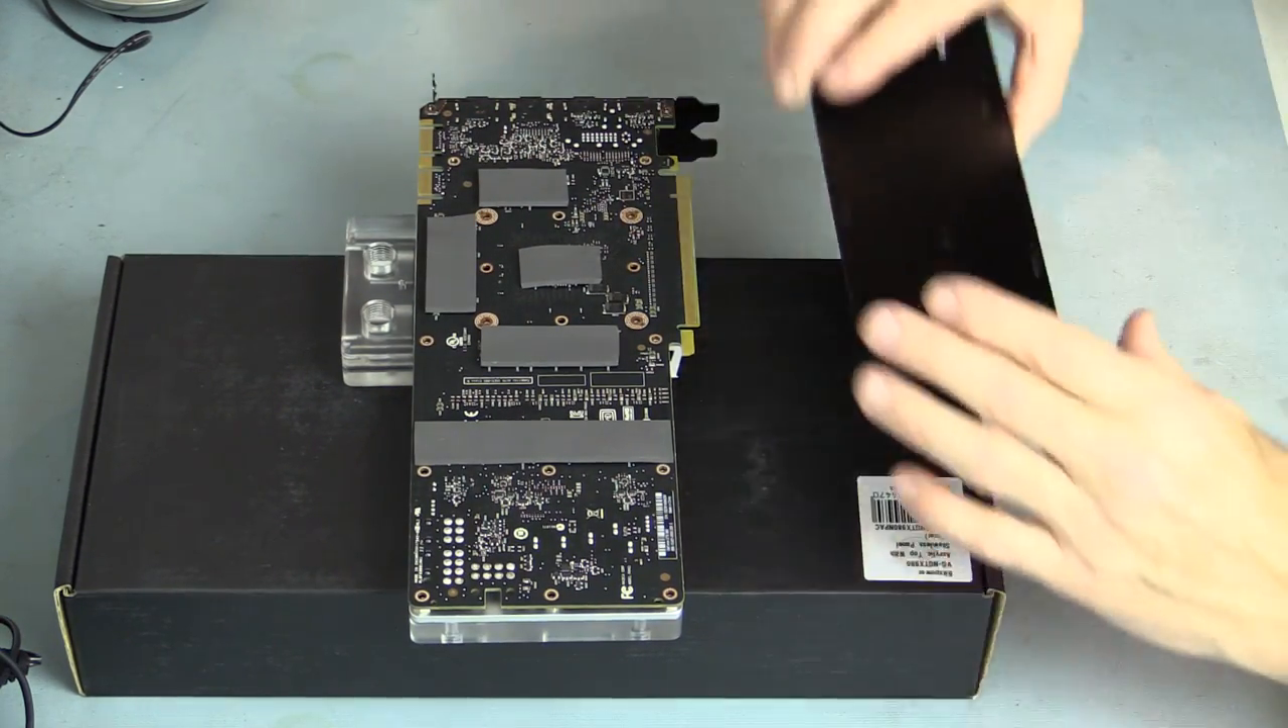Okay now that we have the pads installed along the back we're ready to install the back plate and secure everything together.